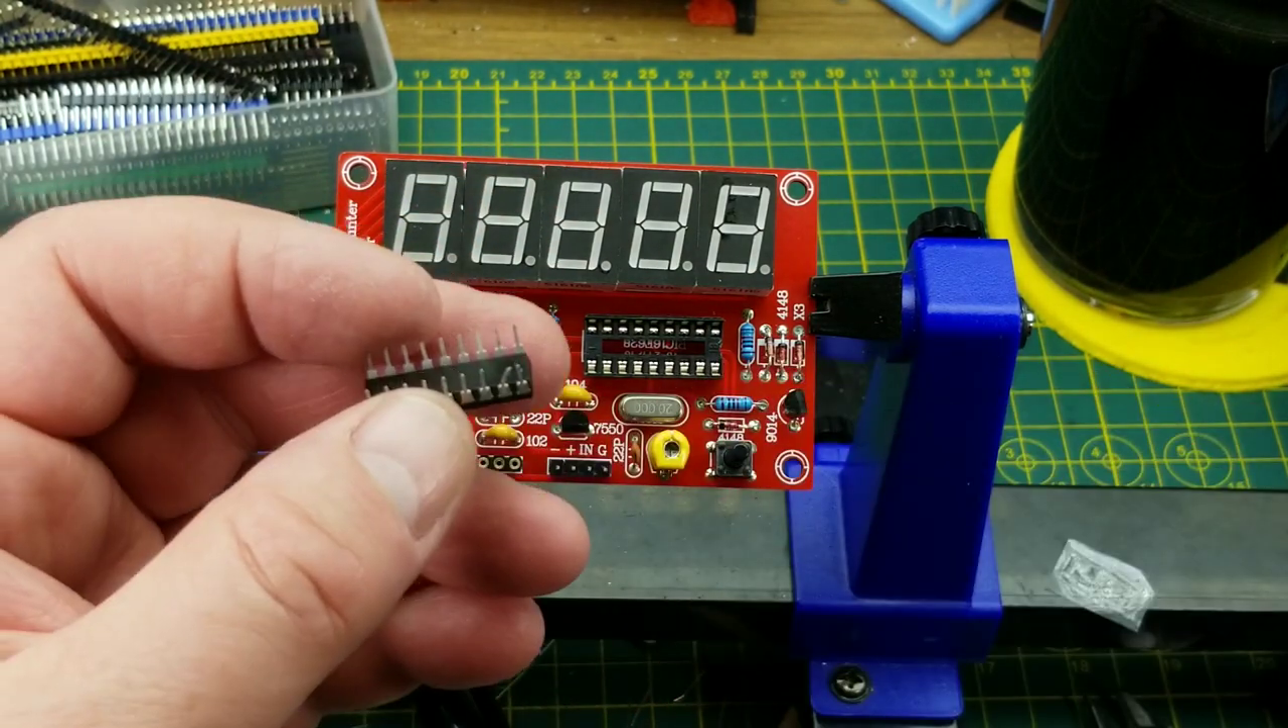The only thing left to do is put in this chip which has one pin horribly wonked.